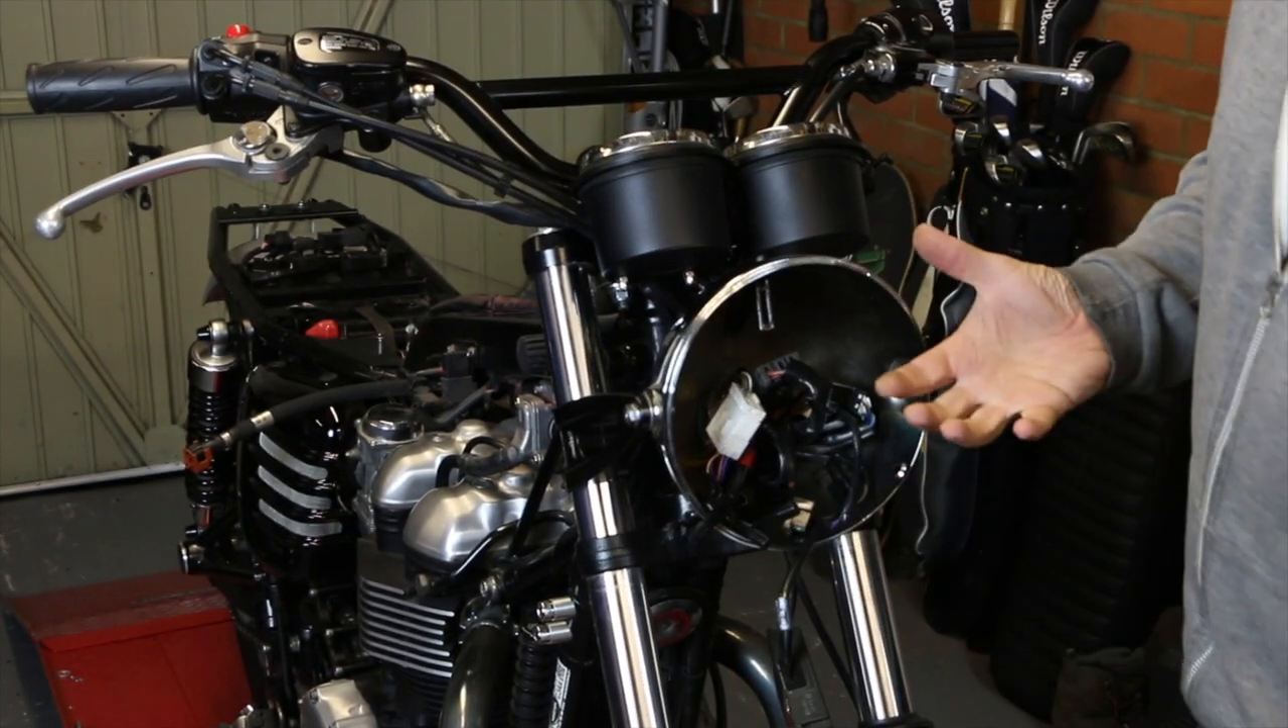I haven't got the front of the headlight on or the indicators.